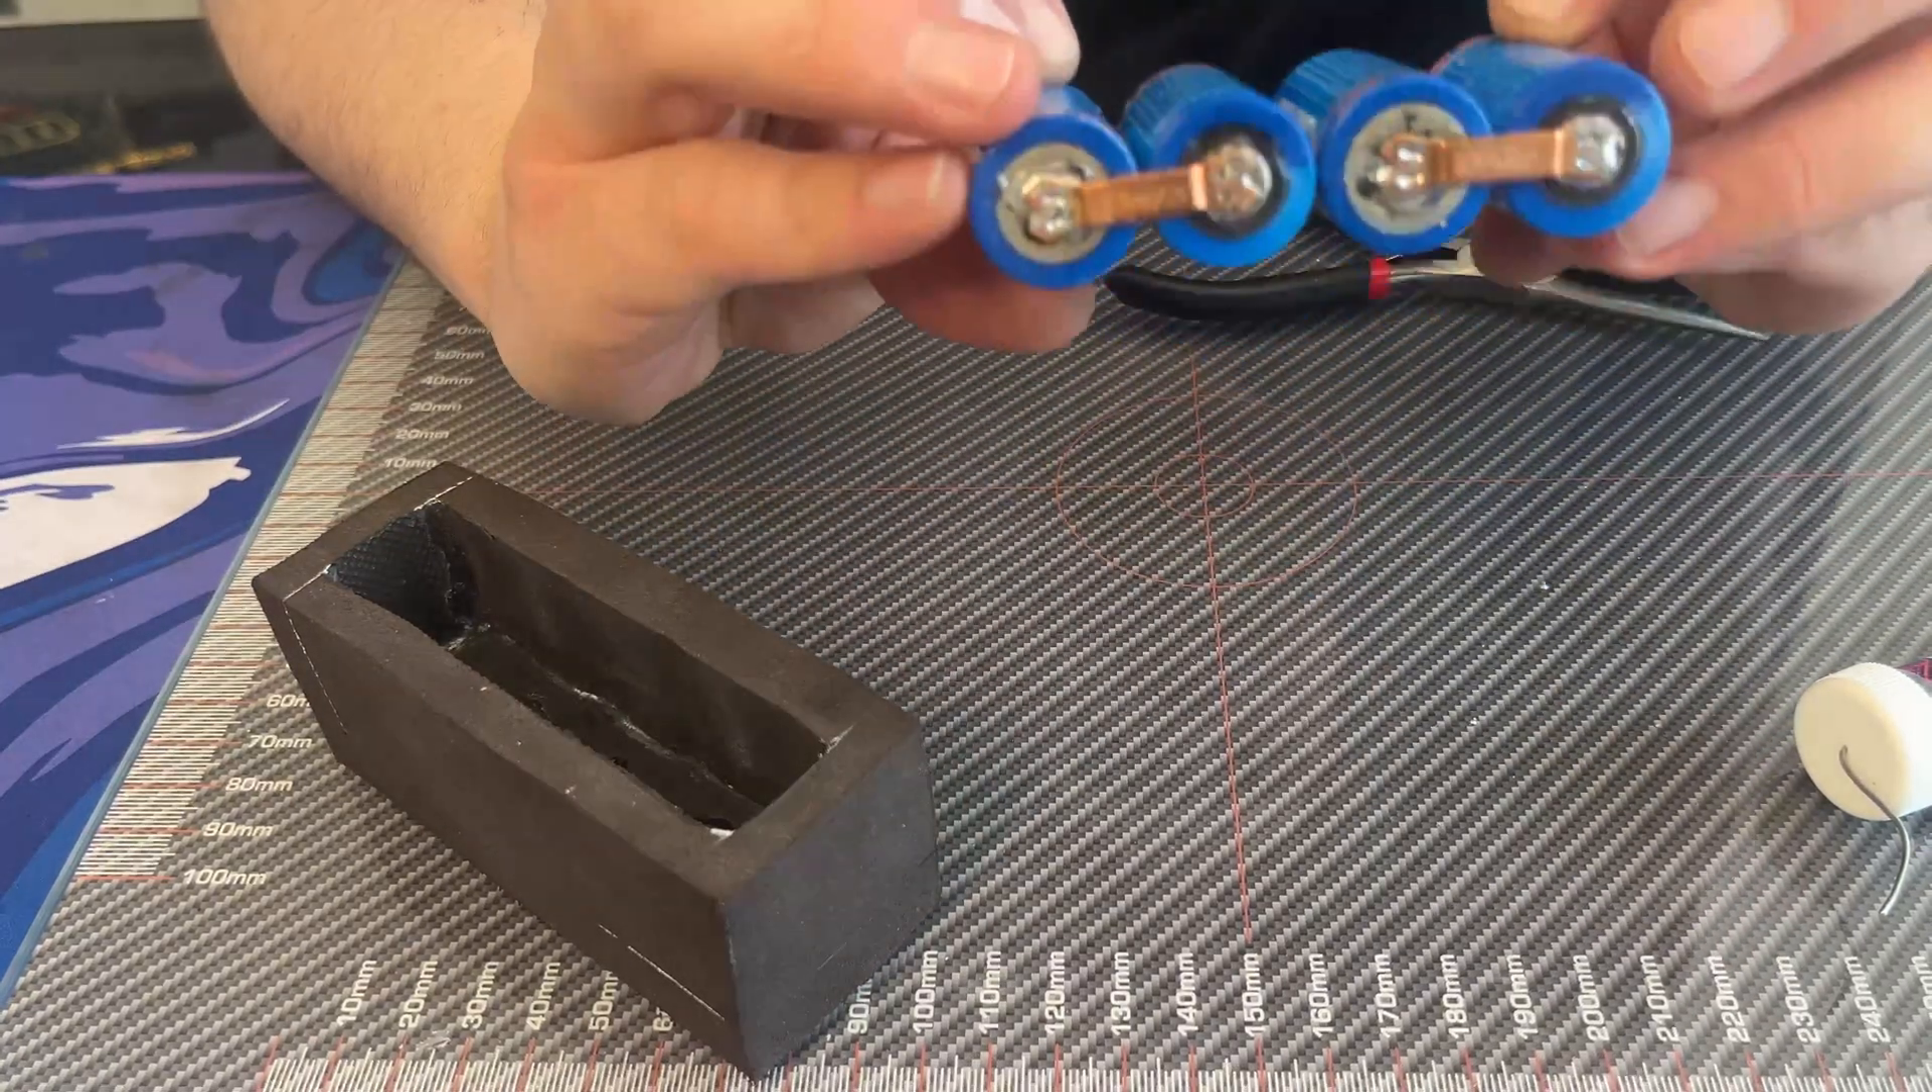Now that the battery bars are in place you just need to add a connector.